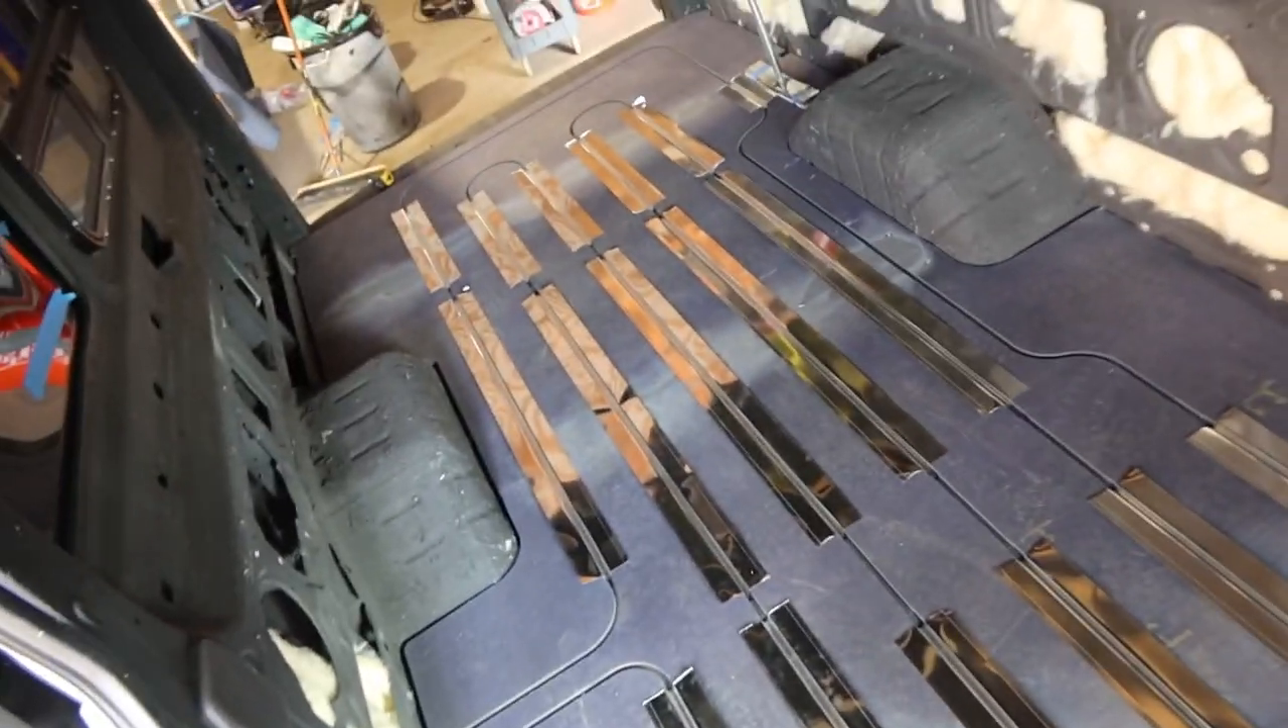Now I have all of the reflector plates in now I gotta glue them in.